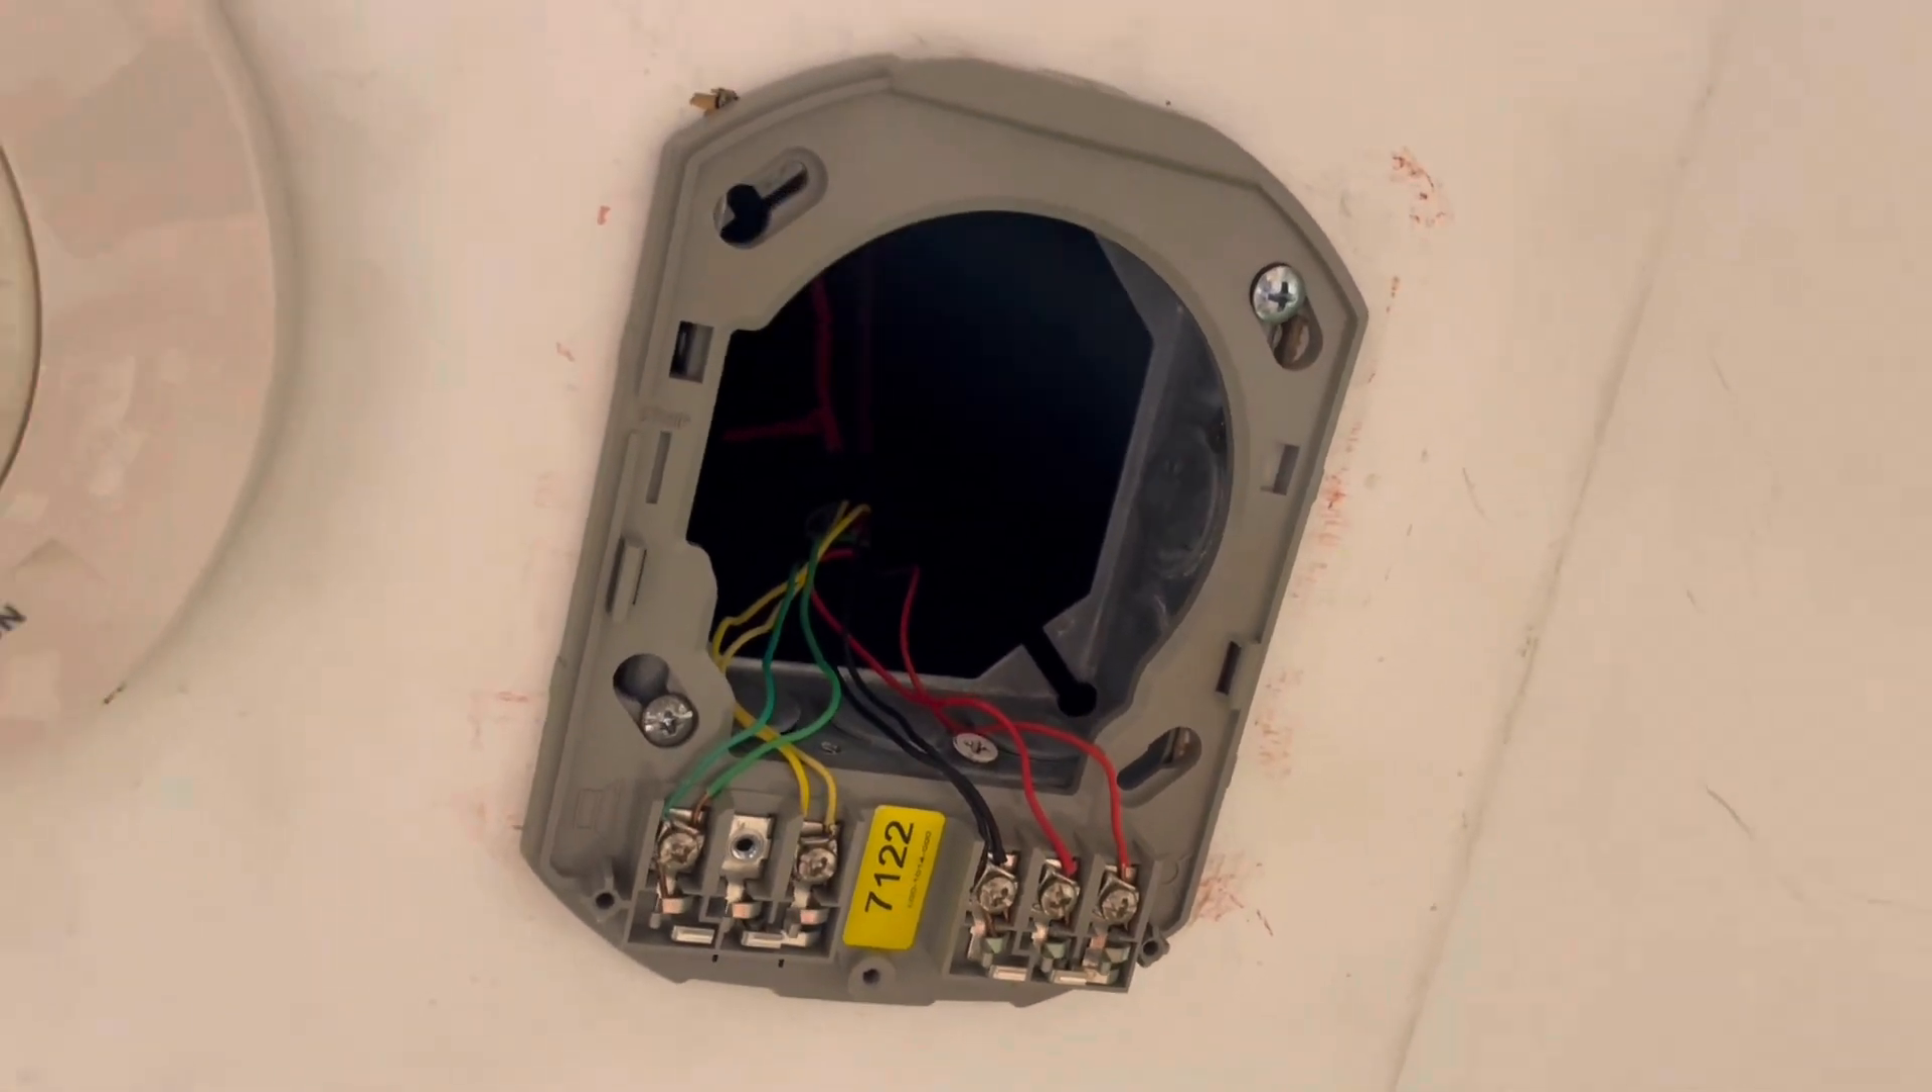So the base is all wired up as you can see.